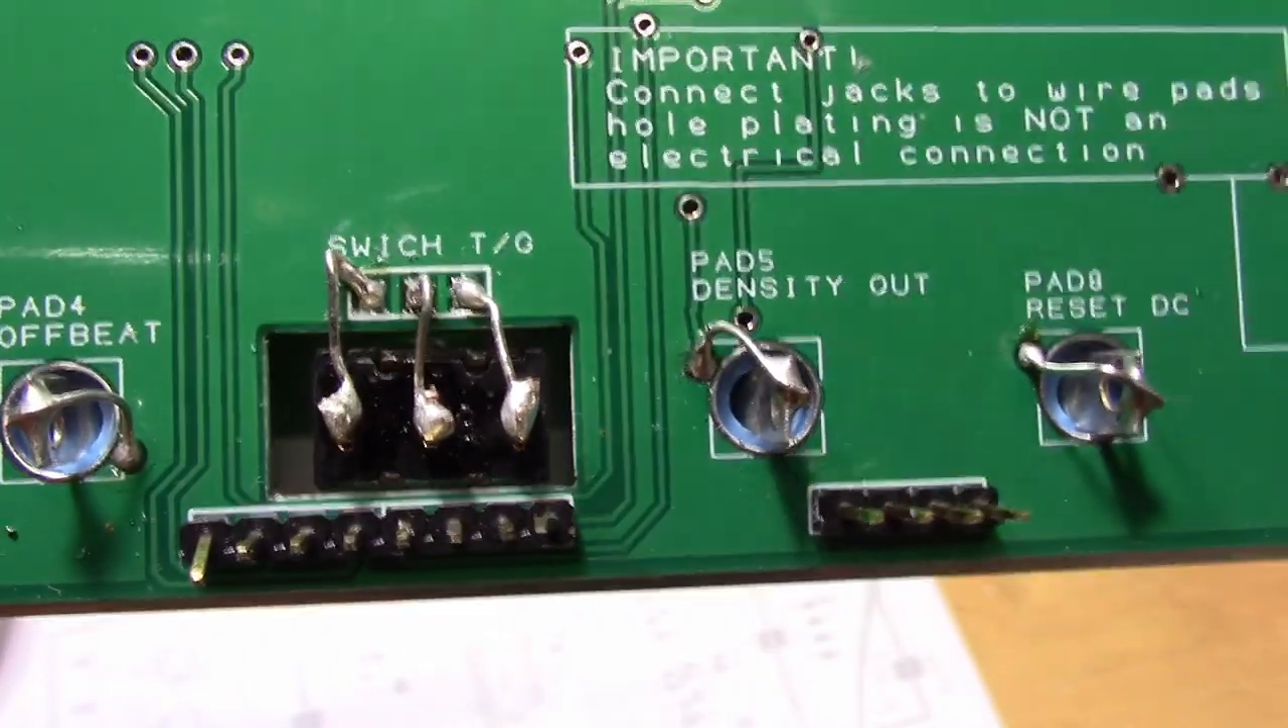I just put resistor leads into those holes and then bent them into the little sockets for the switch and soldered them in place. They're not going to go anywhere.